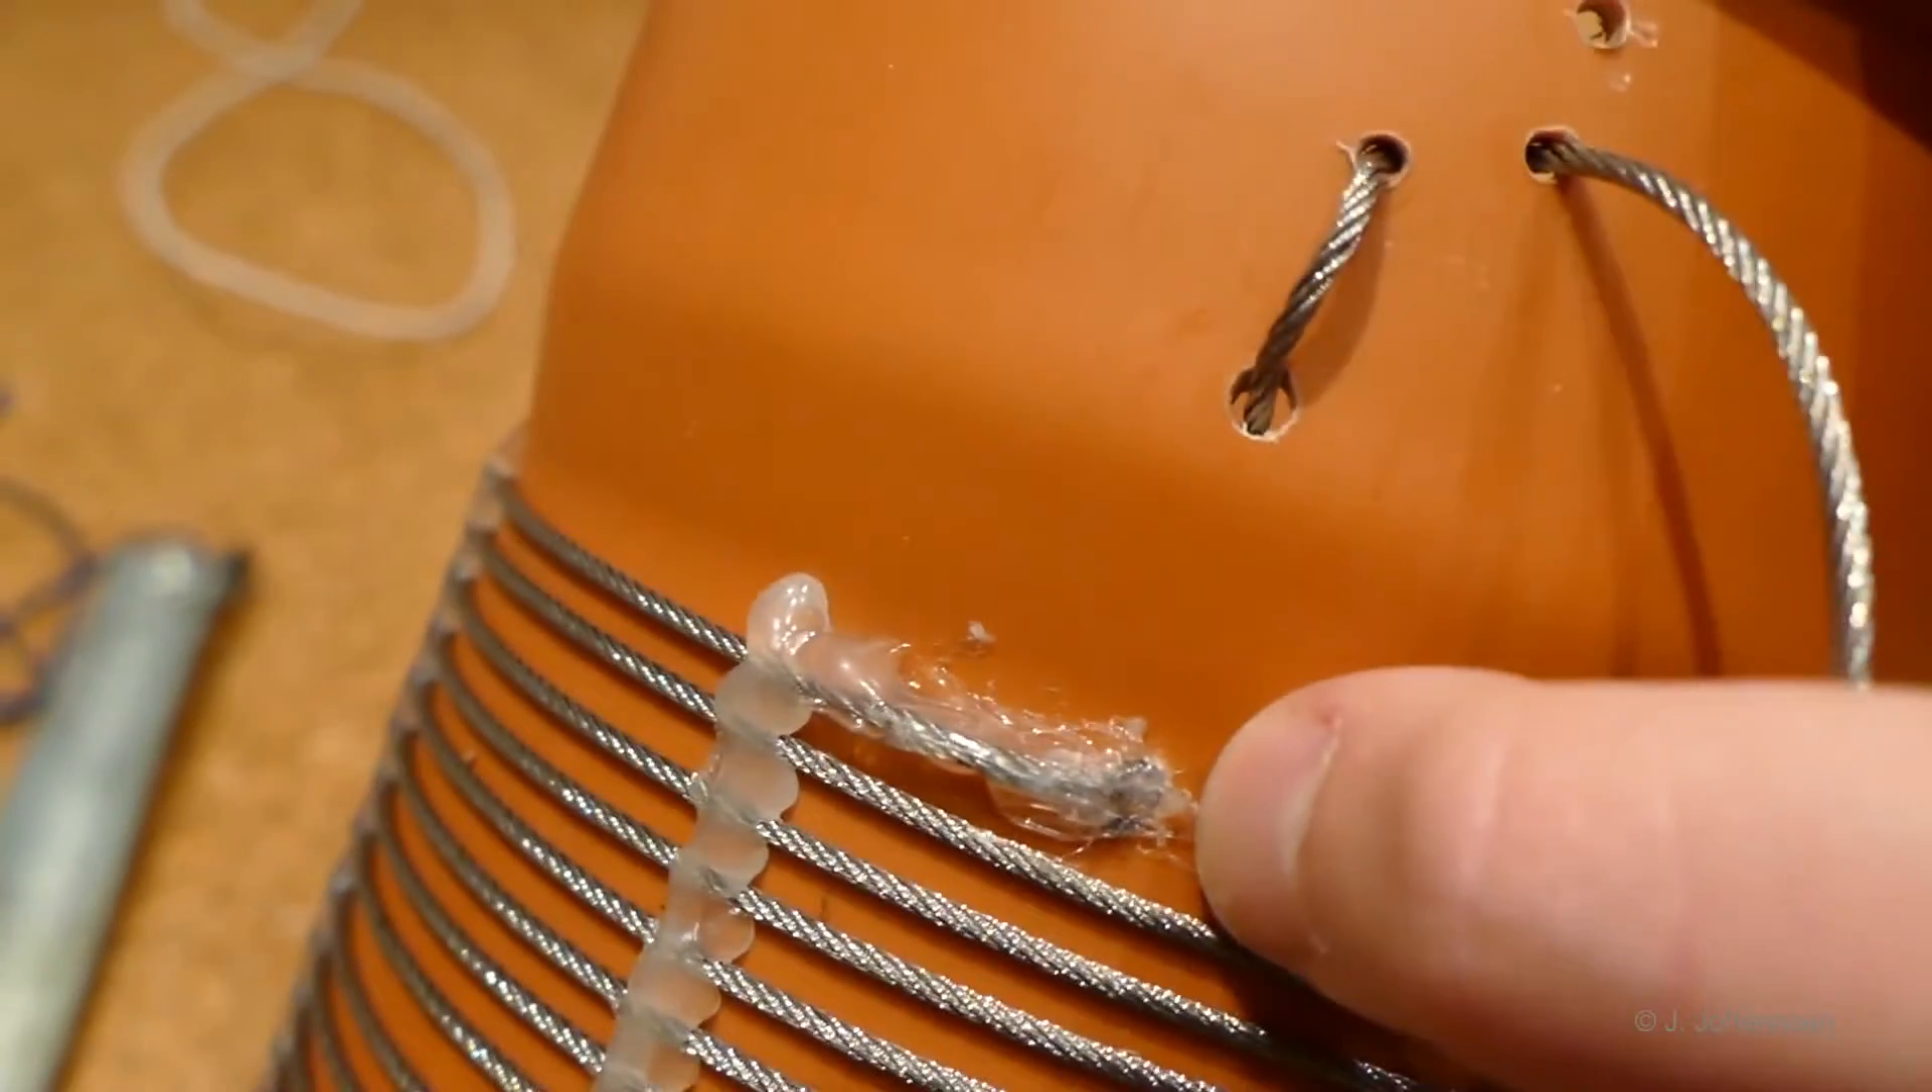And here you can see I used a little bit more hot glue to fix the cable to make it a little bit more stable.